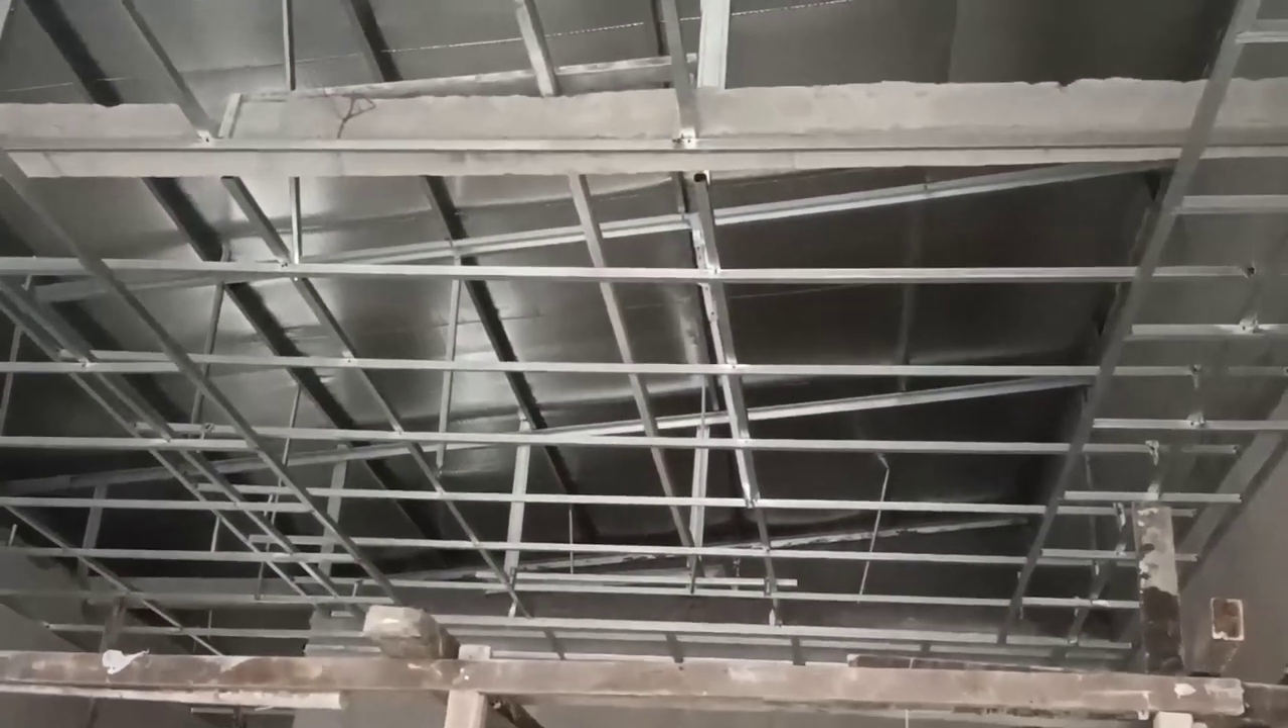Ini sudah beresnya rangka plafonnya Hanya menunggu listrik masuk.